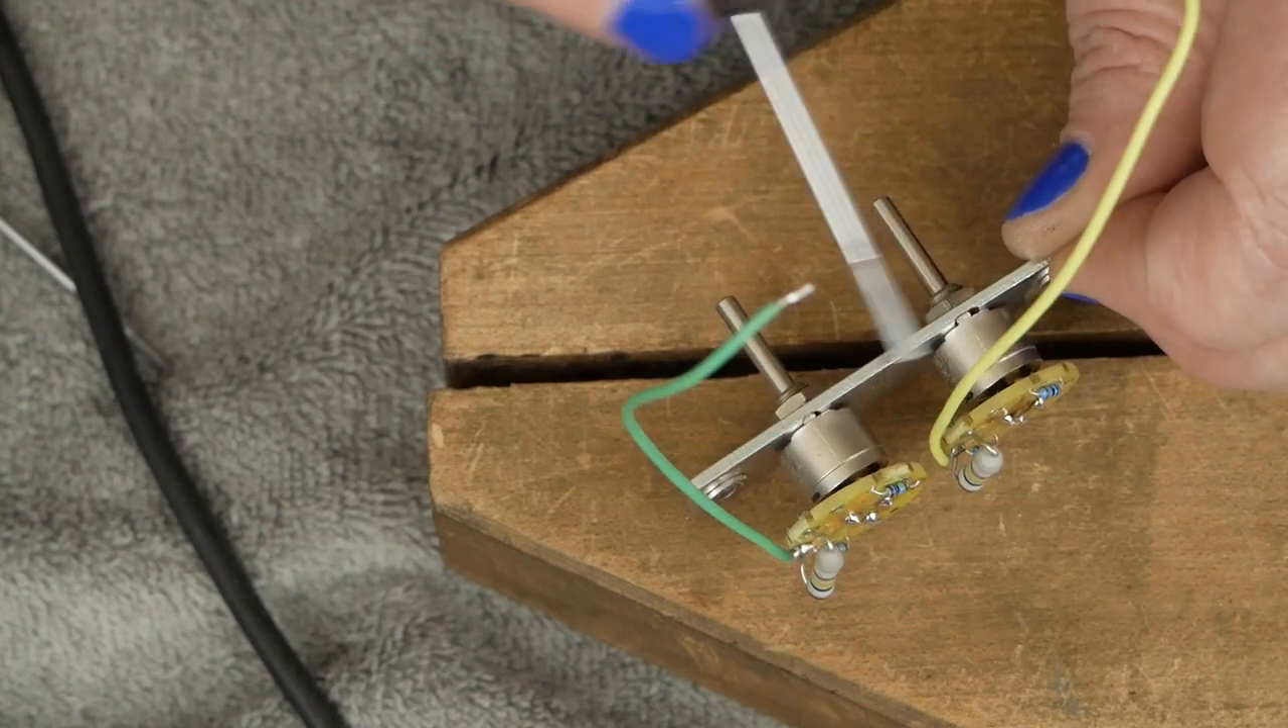Okay we got our two little potentiometers all mounted up got them indexed to the plate got them bolted down with their little nuts and washers and then got the circuit board soldered on them.